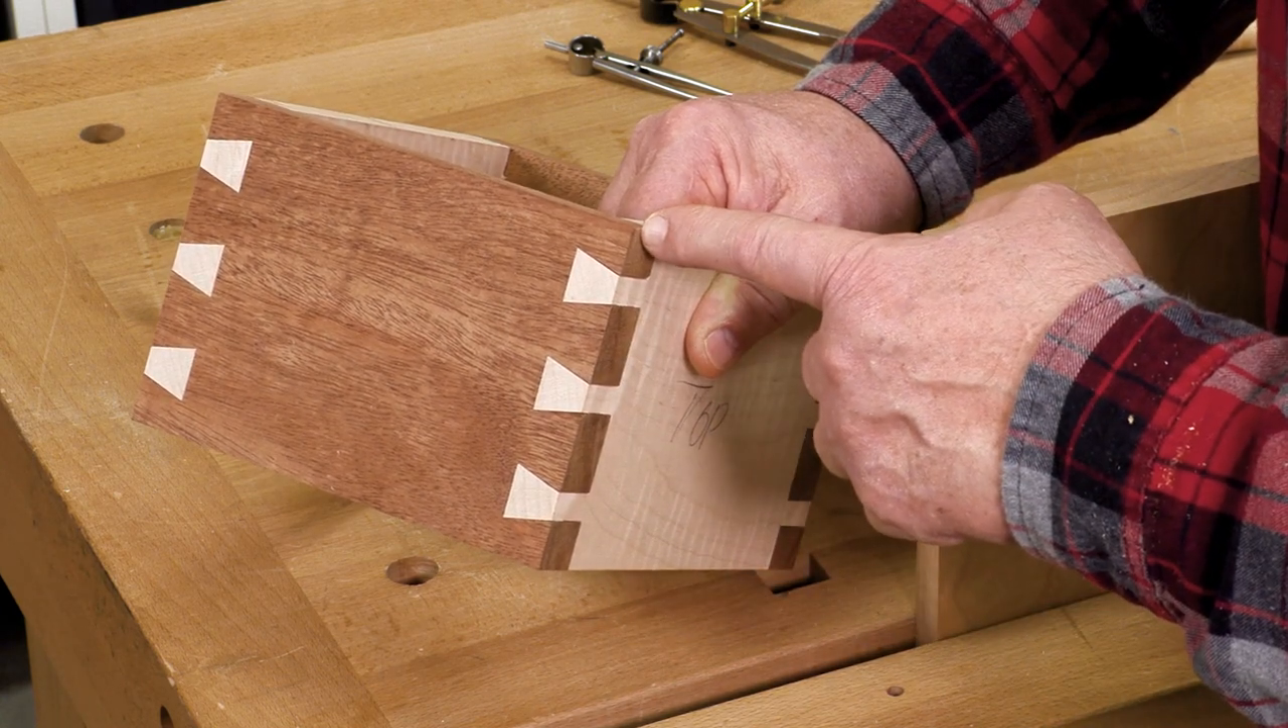The tail actually looks like a swallow's tail or a dove's tail and the pin is fitting in between.